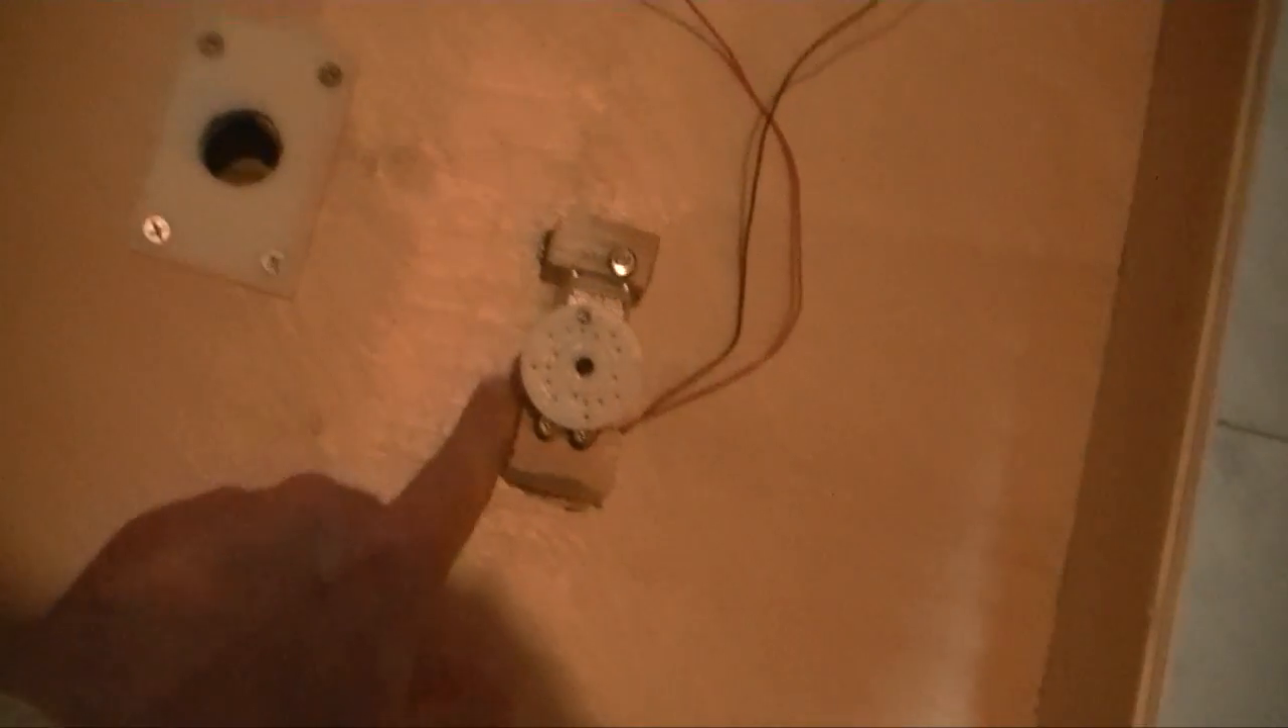Around this hole I've got a piece of acrylic screwed in with a hole in the middle.